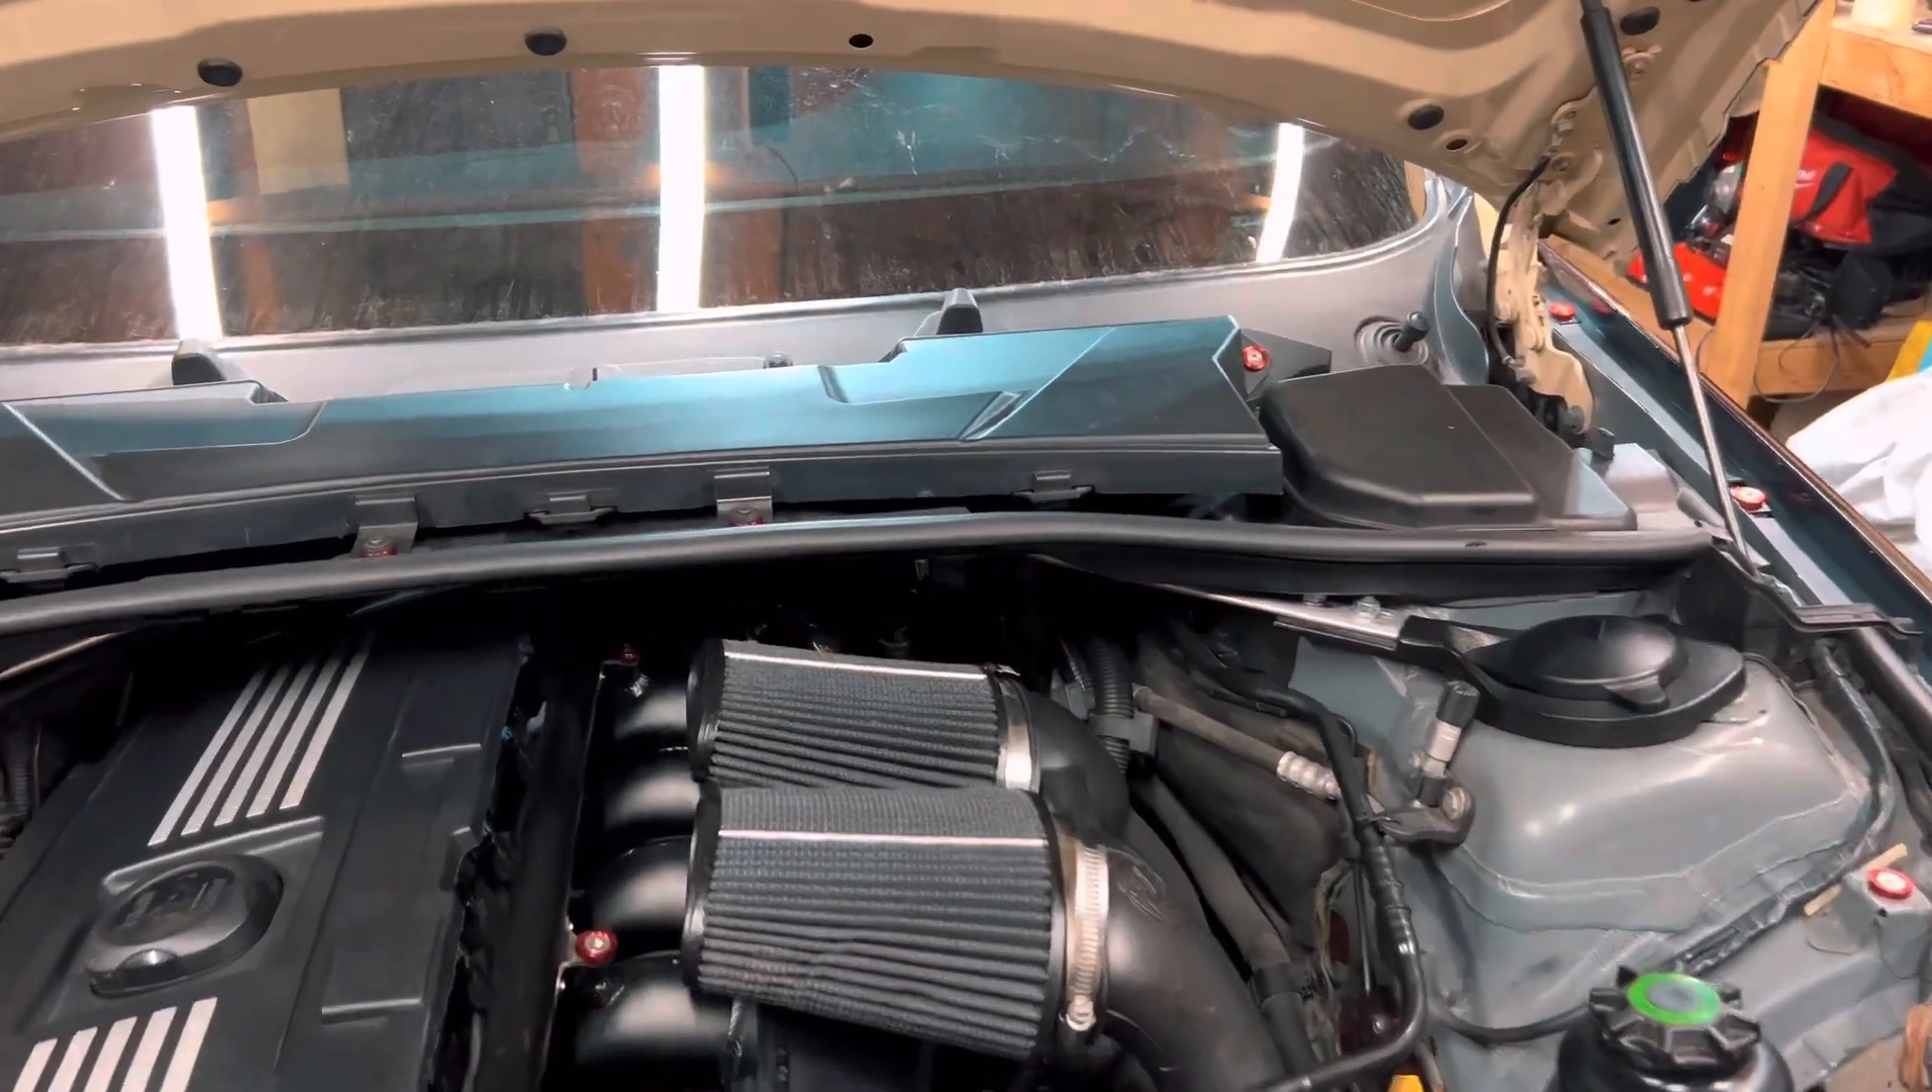Alright, well I got the cowl back installed. The new one is all transferred with the gaskets and other hardware.